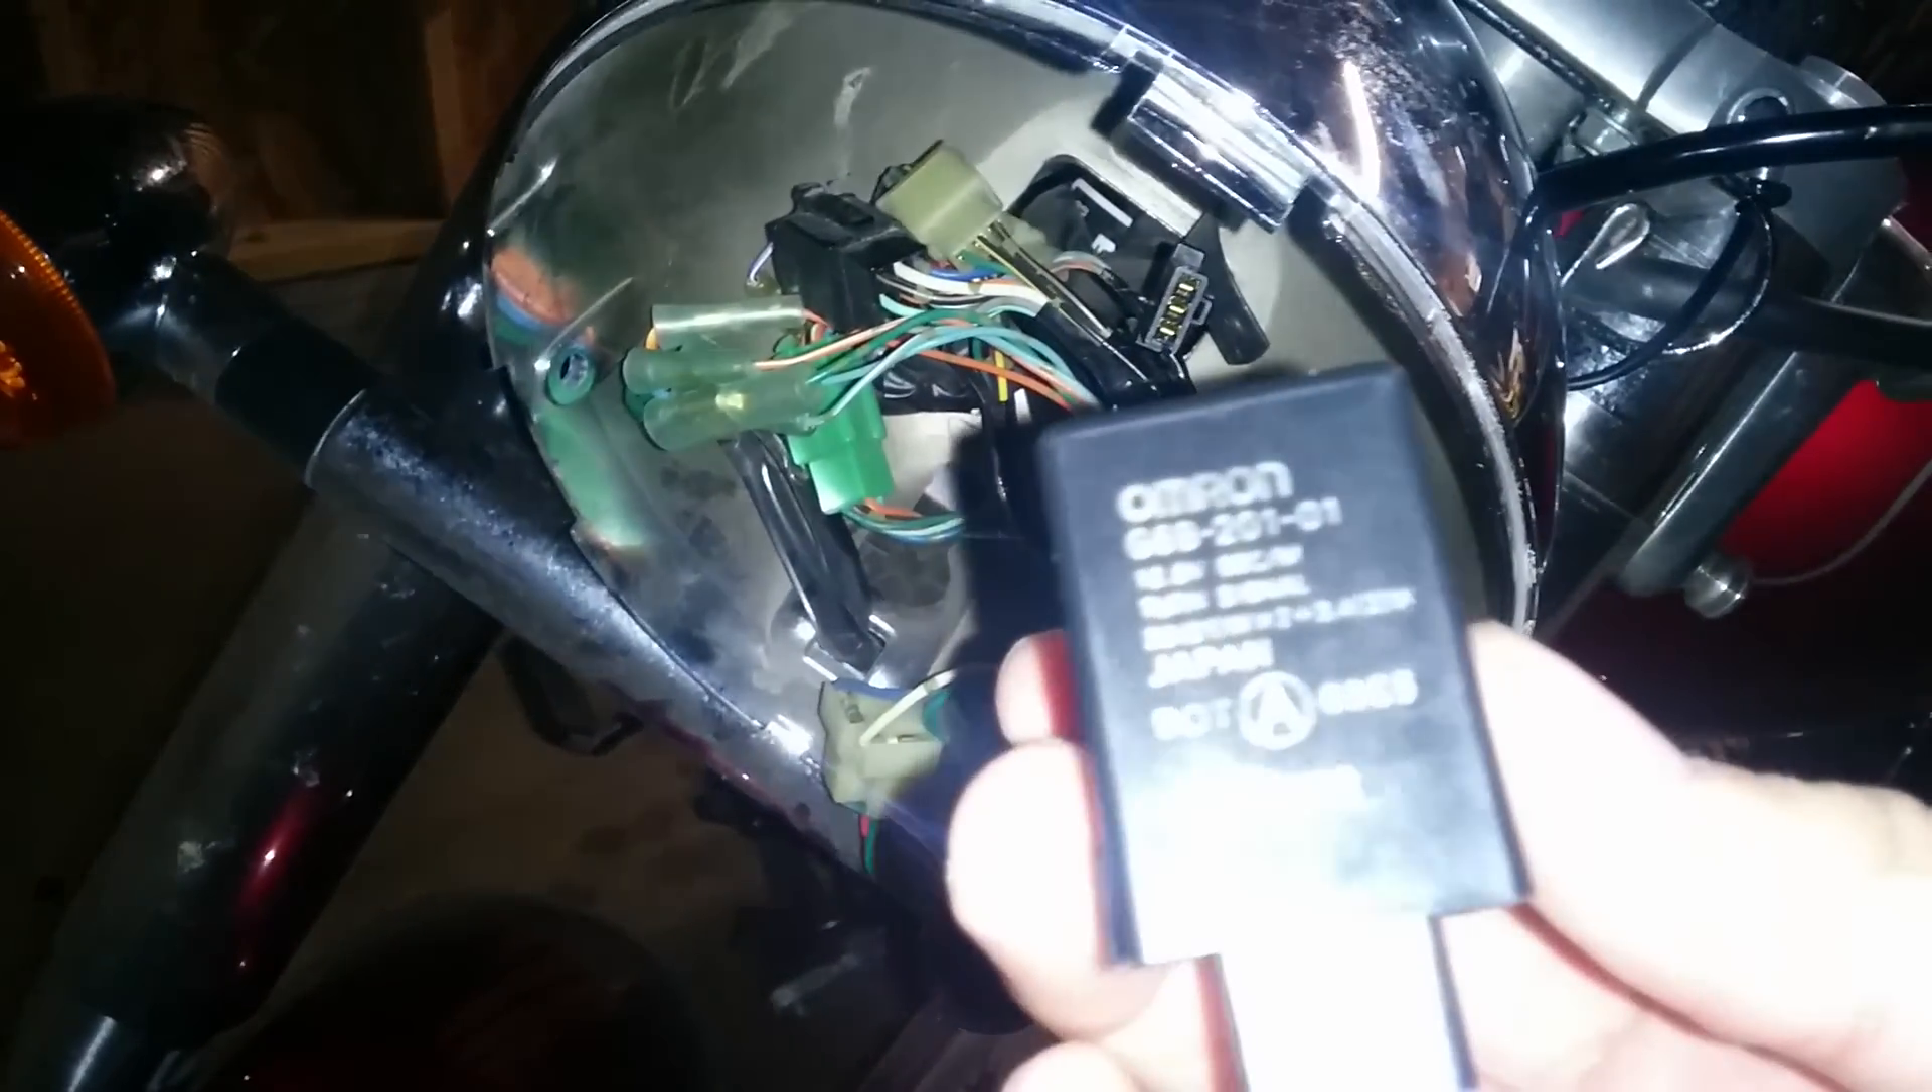Okay, so I got my relay out. This is the stock relay that it came with.